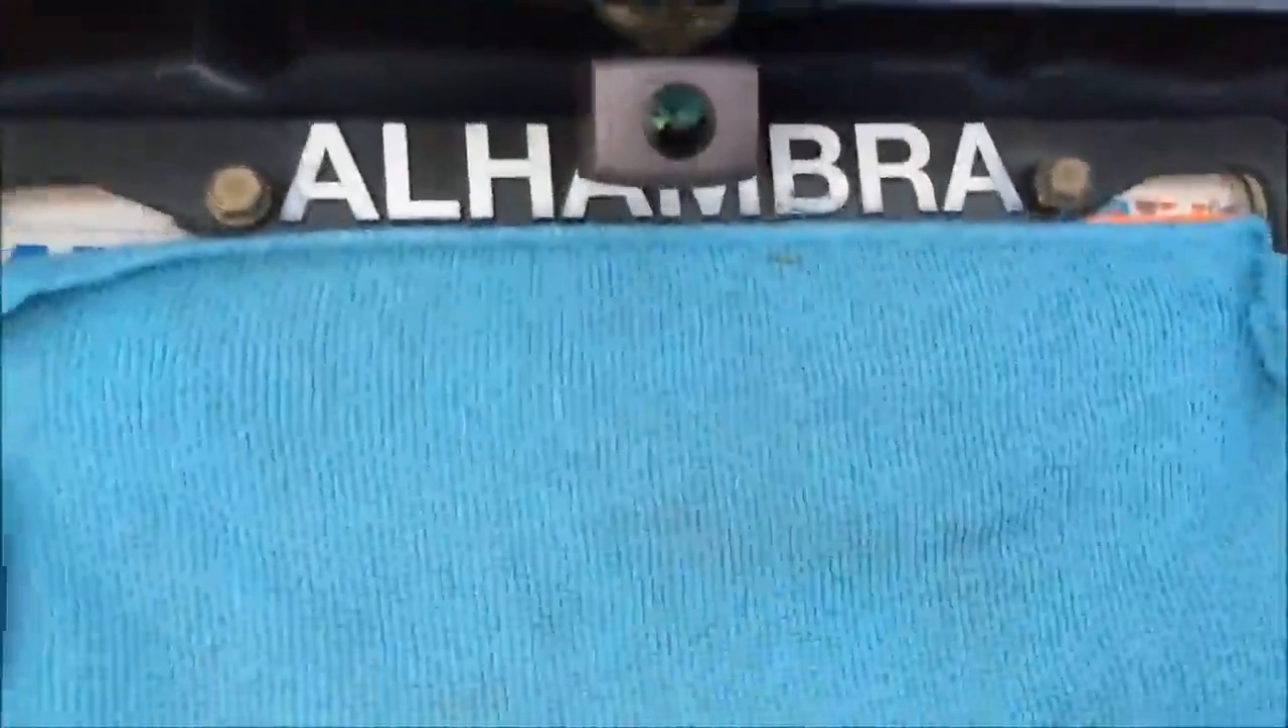And here is the camera. Not bad. Fits well. Looks decently hidden.